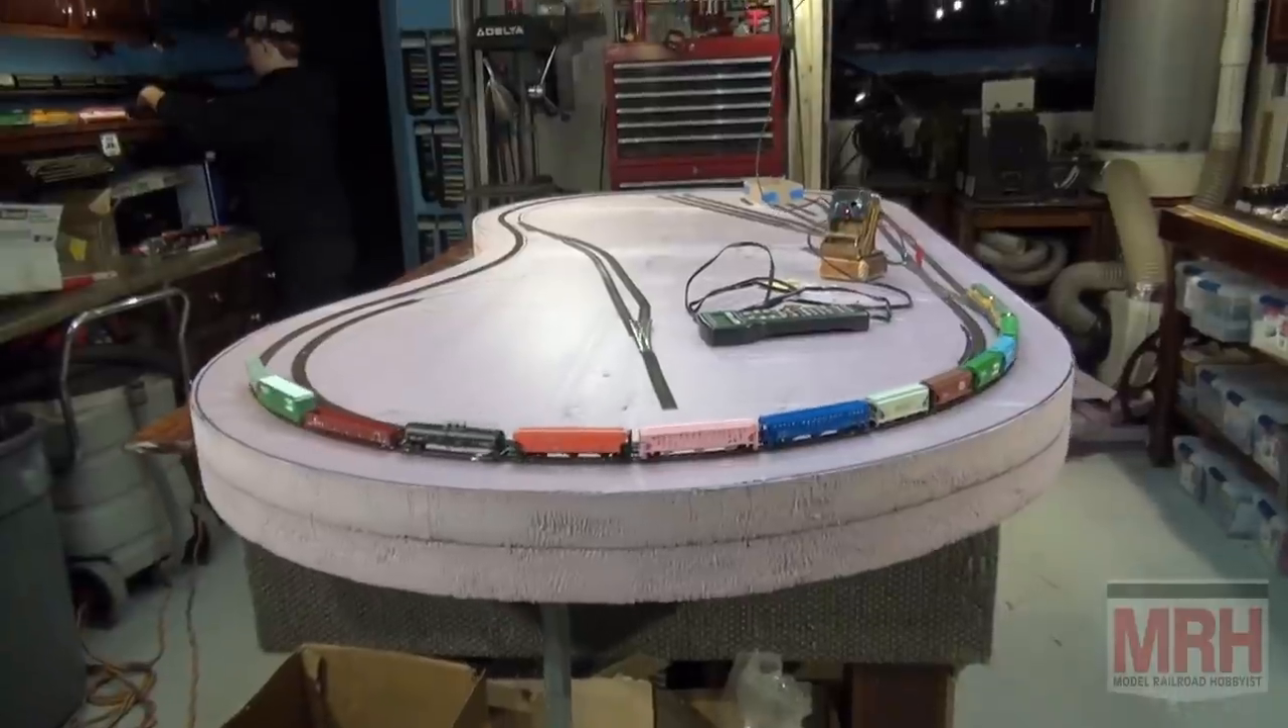With that, we've got a completed outside main line, we've got a four inch thick layout that's ready to have its additional sidings and yard trackages for storage laid, plus the inside main line laid.